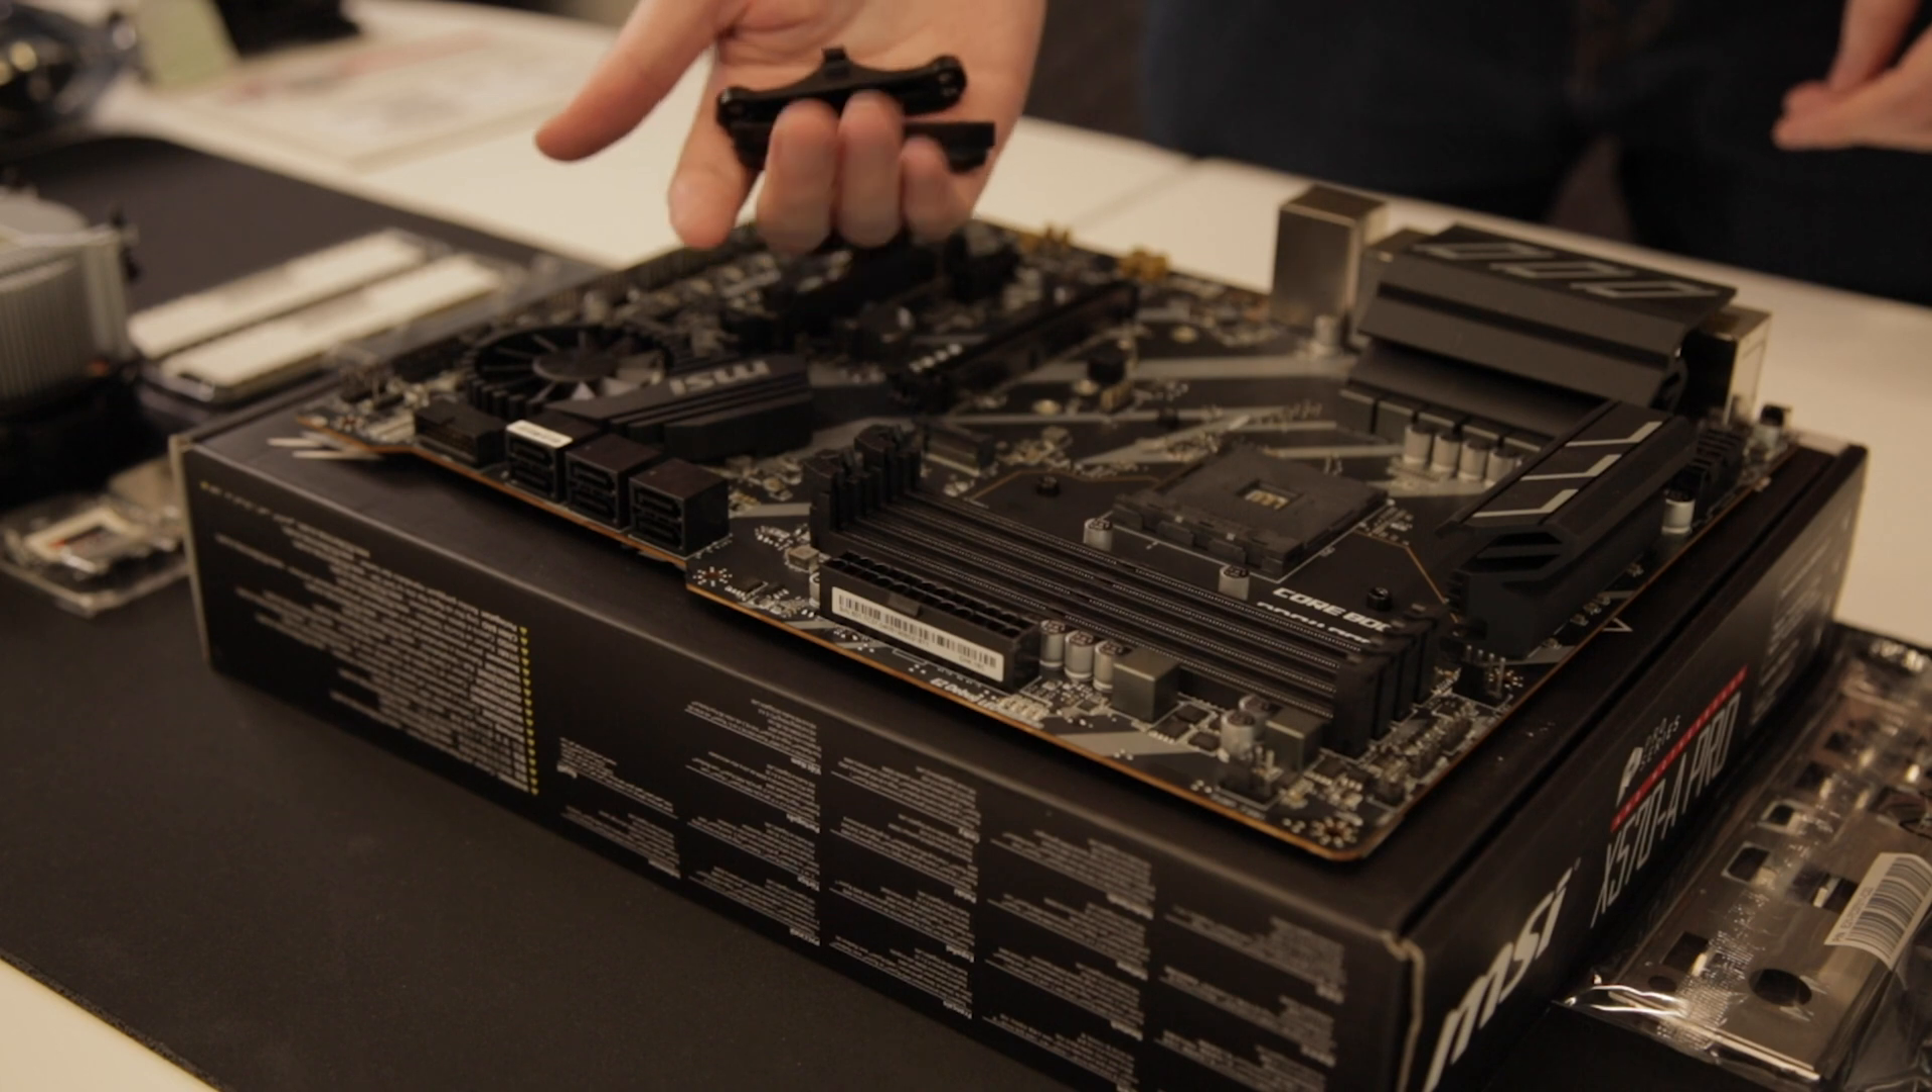So the first thing we've done is remove the brackets that you can see here which were pre-installed onto the board.